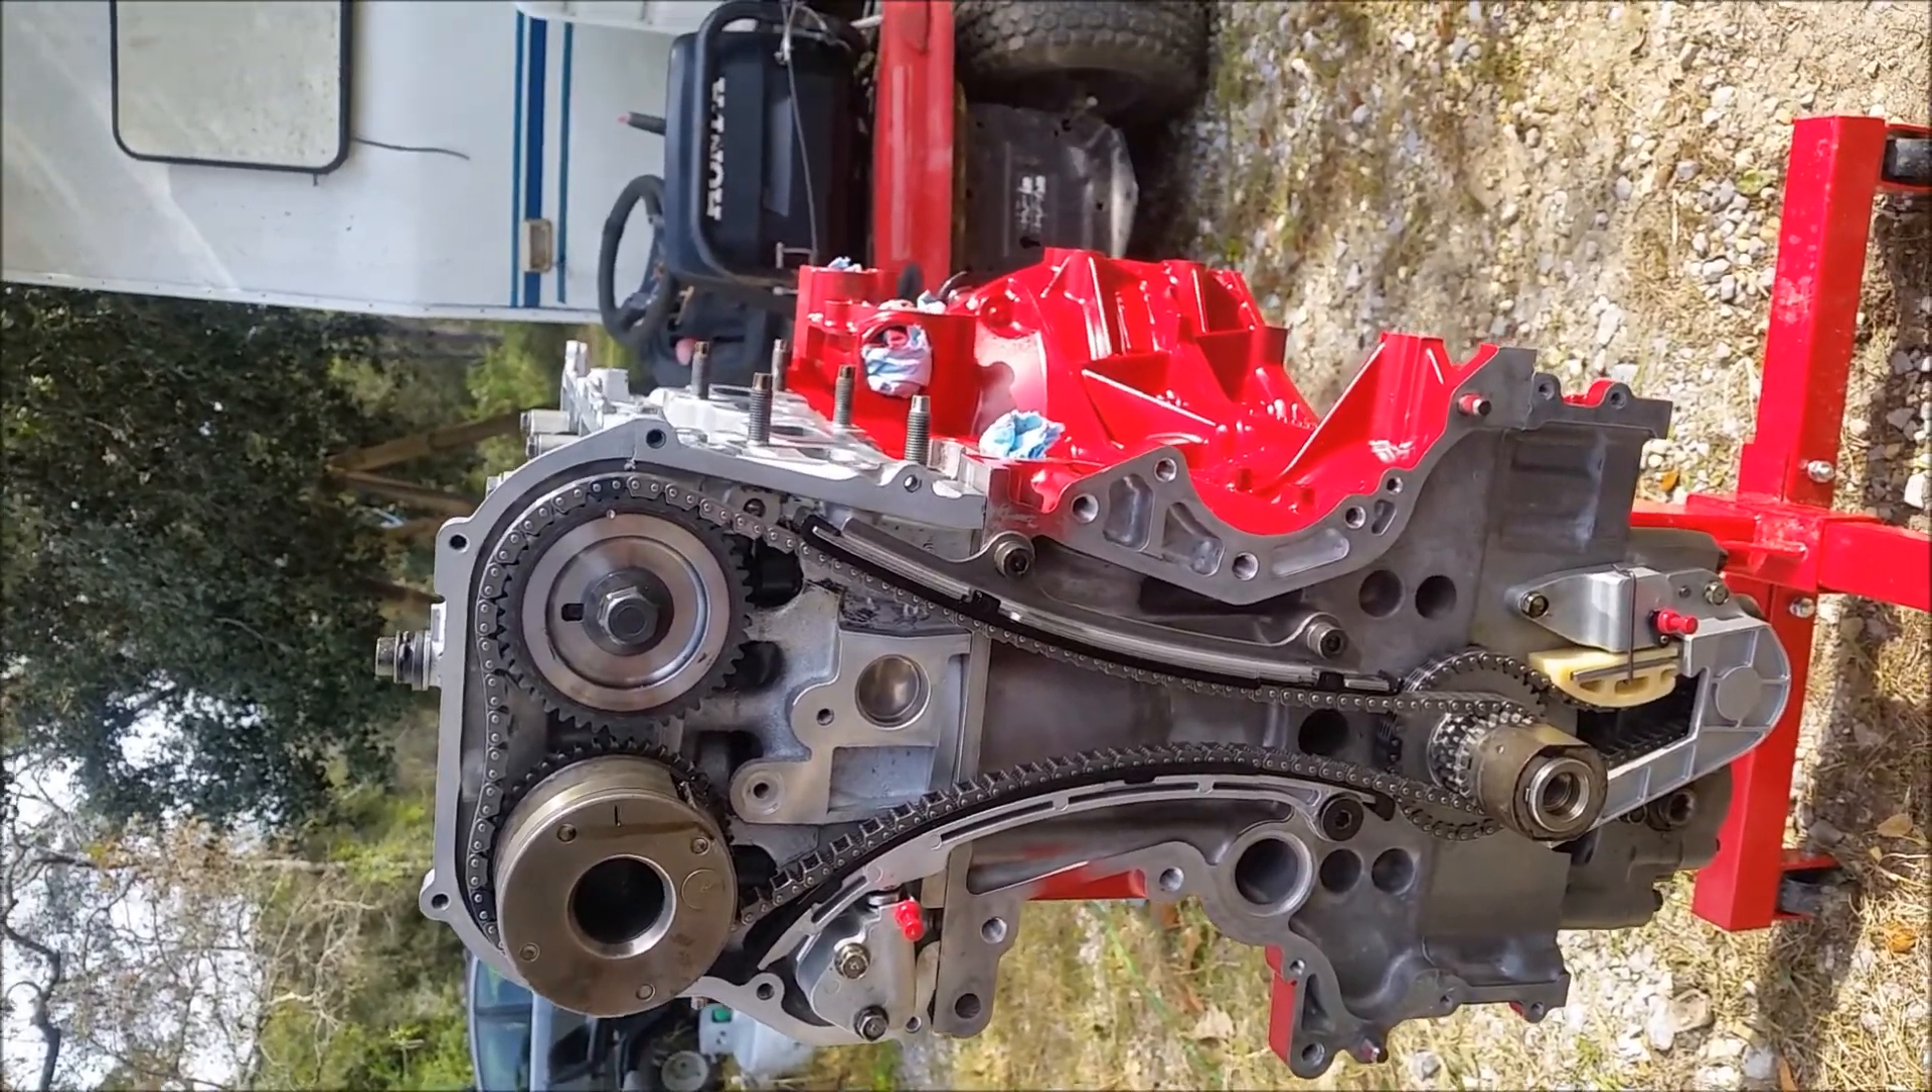I got the timing chain all together here.